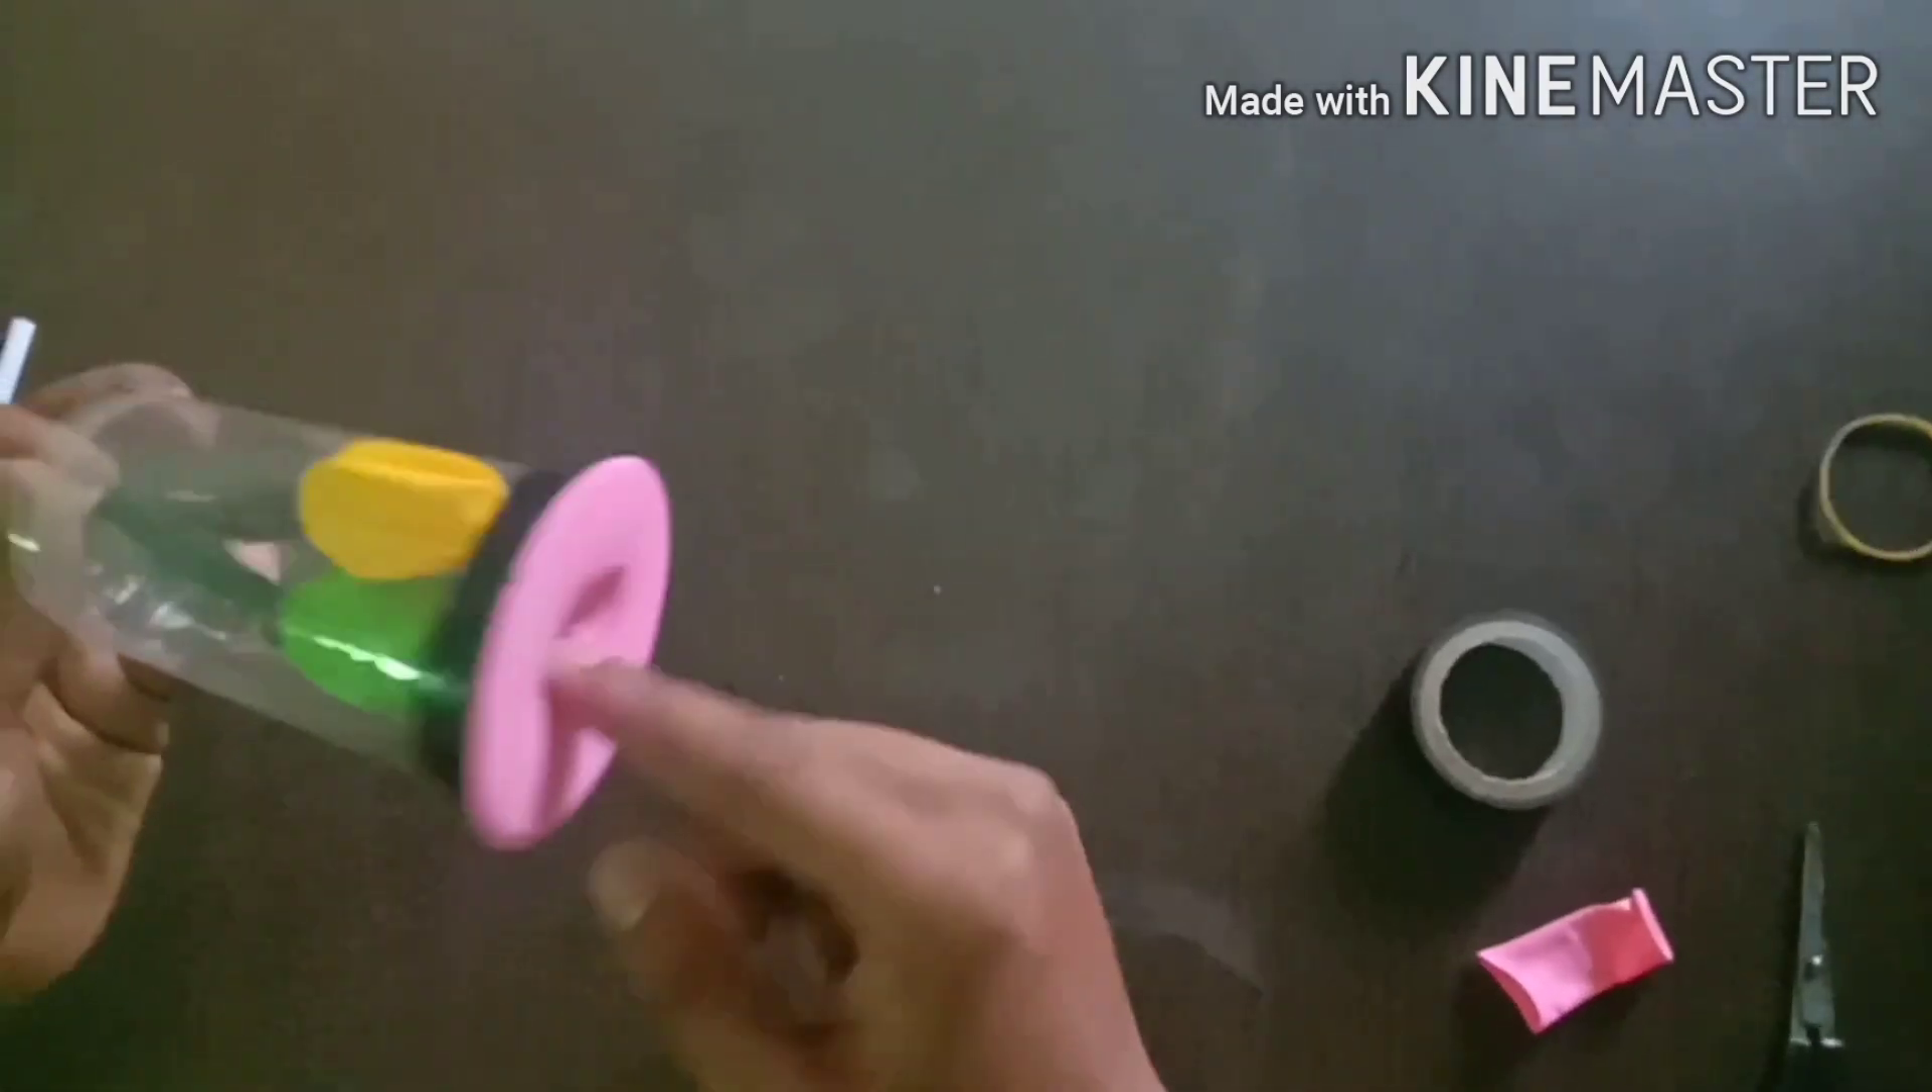जो लास्ट का बैलून बचा था हमने इस ग्लास के एक सीरे पे डाल दिया और इसको टेप लगा दिया हमने।